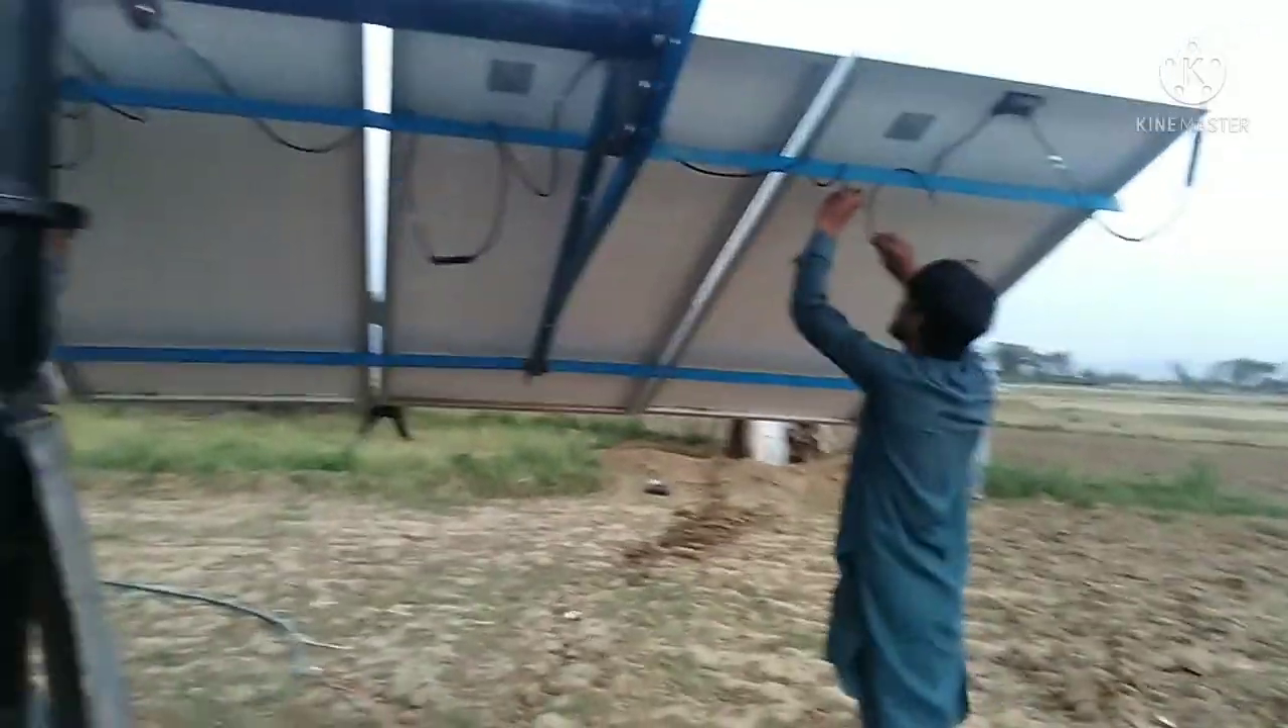جتنے بھی سولر پینلز تھے وہ لگ چکے اب یہ ٹائٹ کرنے کا مرحلہ ہے۔